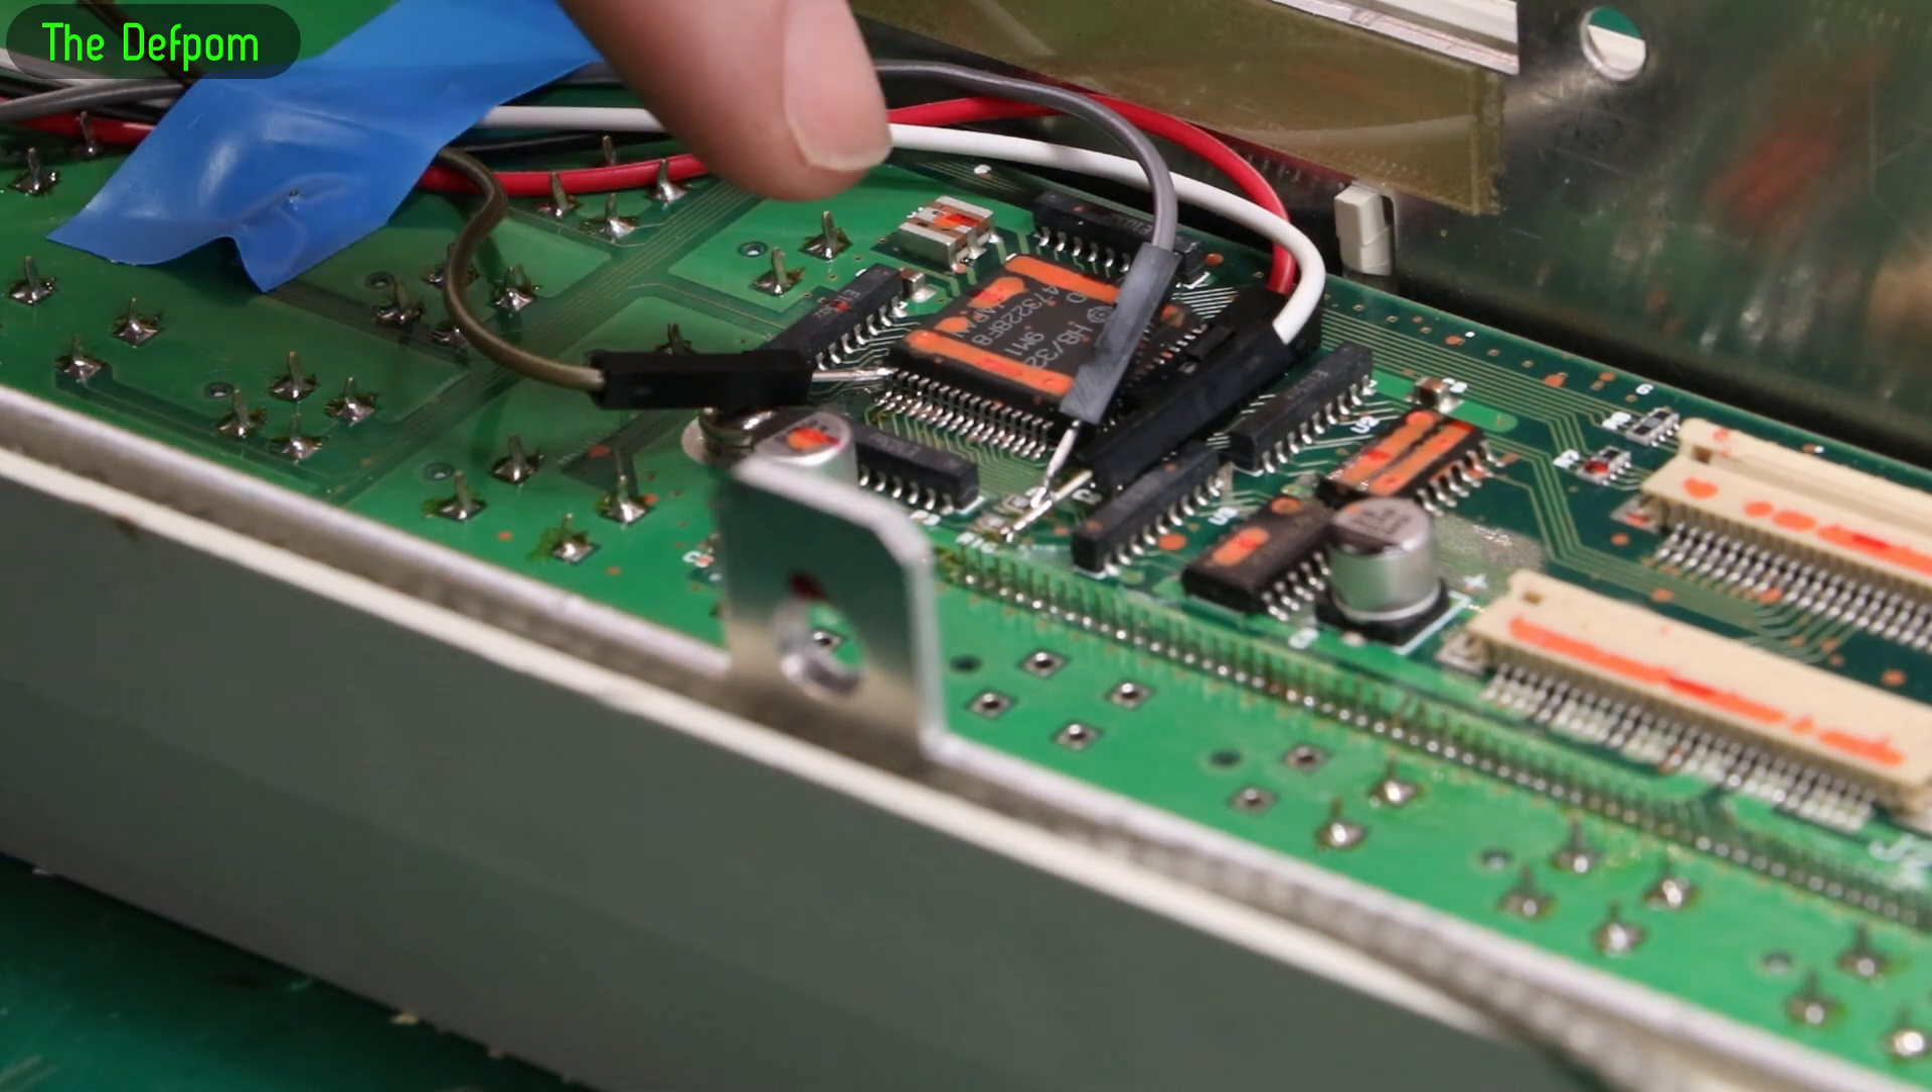So, we've got a few wires shoved in here. I went to this IC pin over here because it's like a nice stable point.